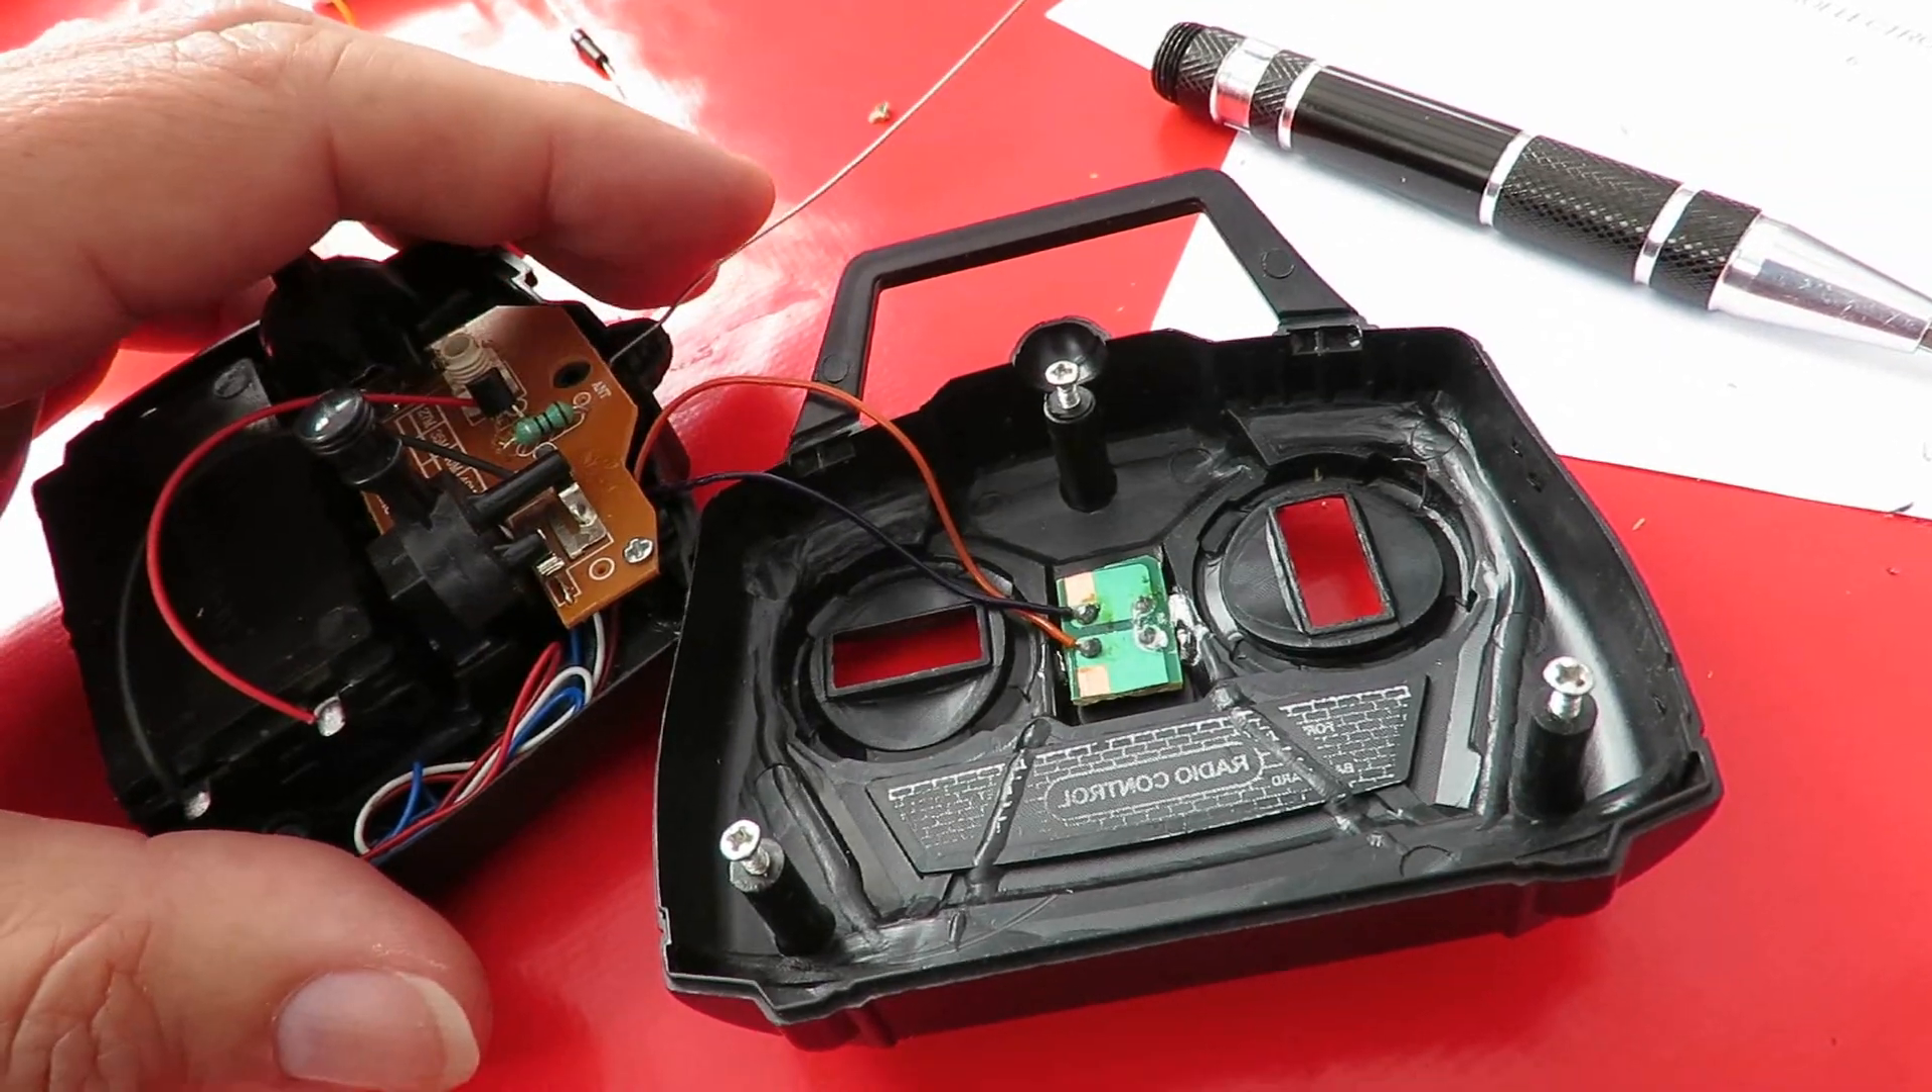And the turbo button I've just cut that circuit board to fit and there we are right in the middle.